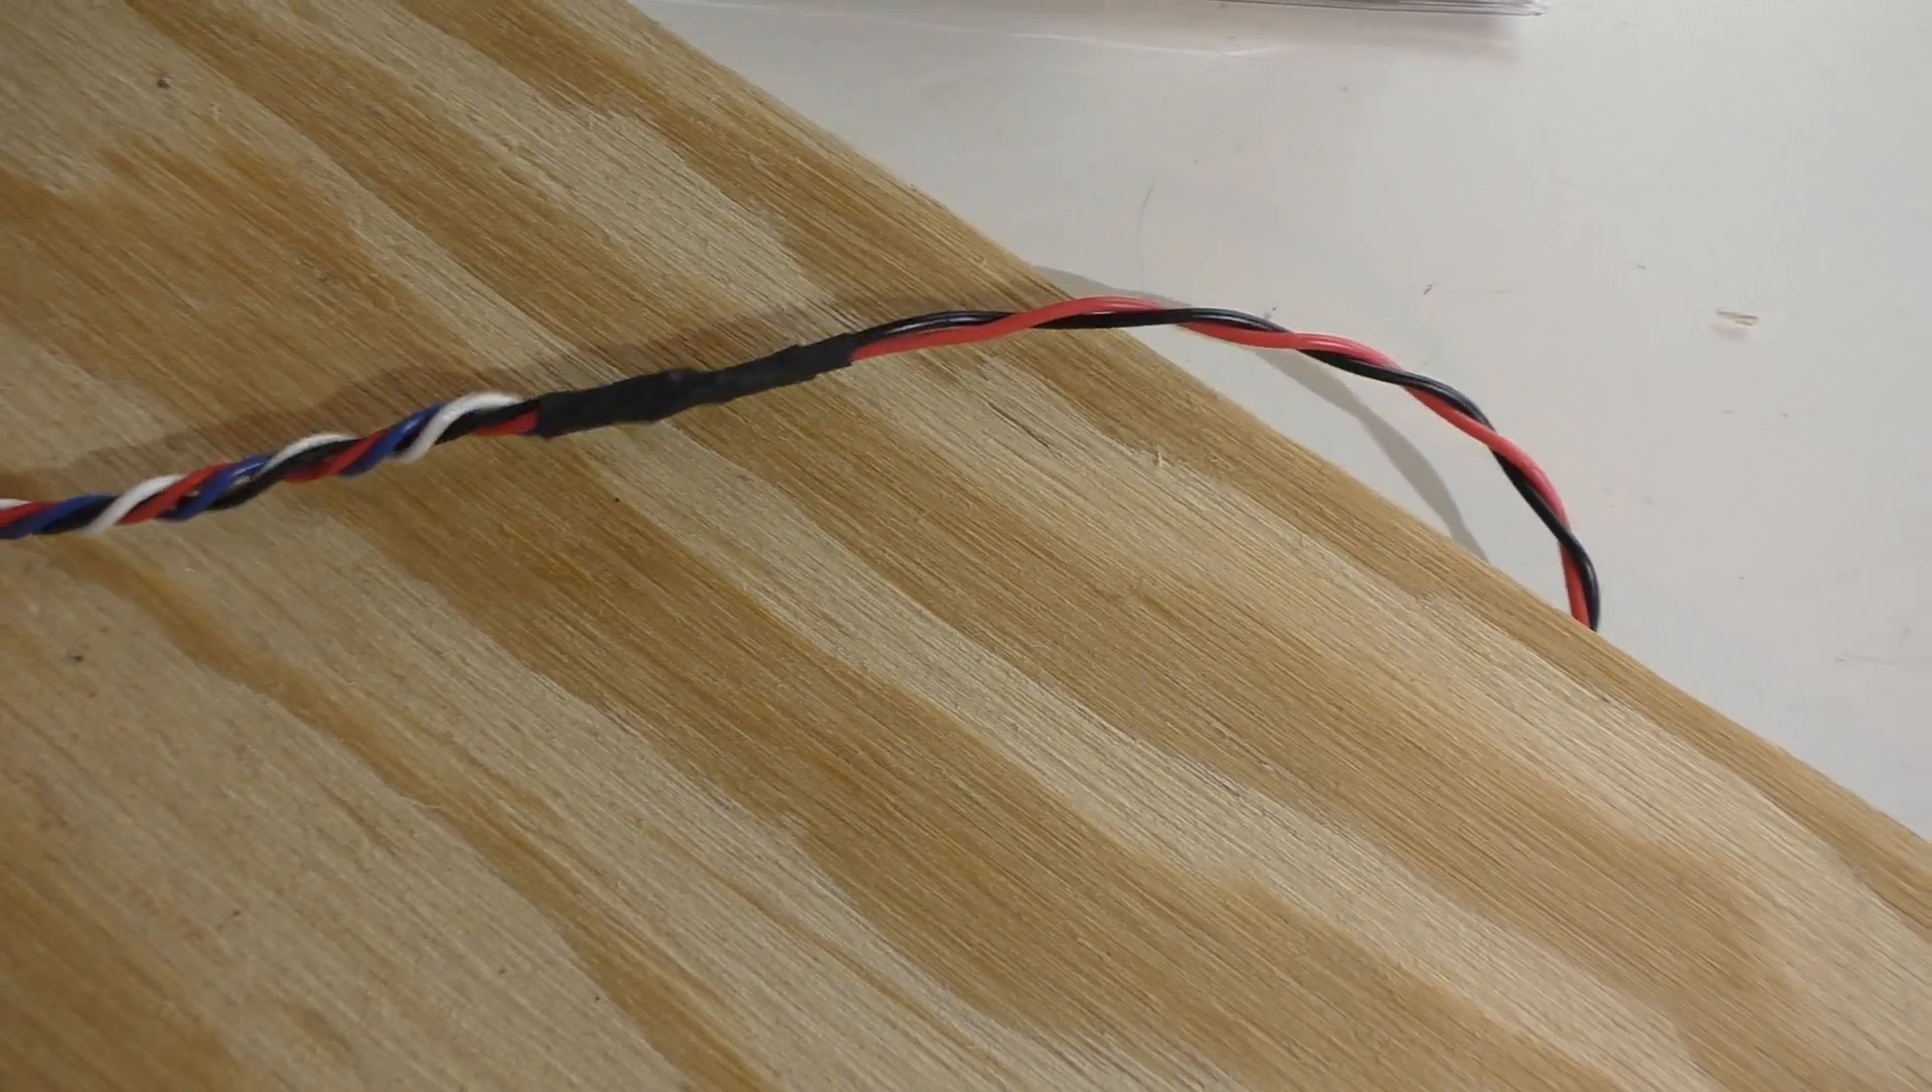I also managed to put a piece of heat shrink that contains all the wires down here in the bottom.